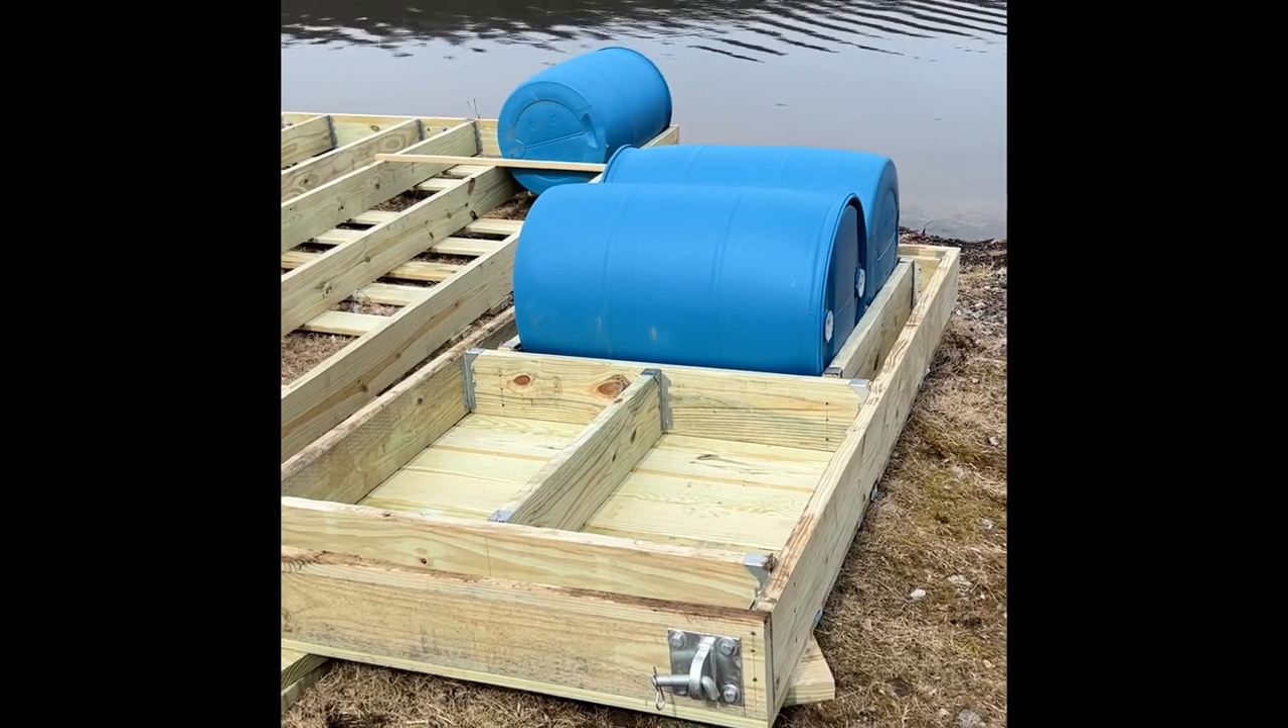All right now that I have the platform the gangway decked and flipped over now I'm going to start attaching the barrels.